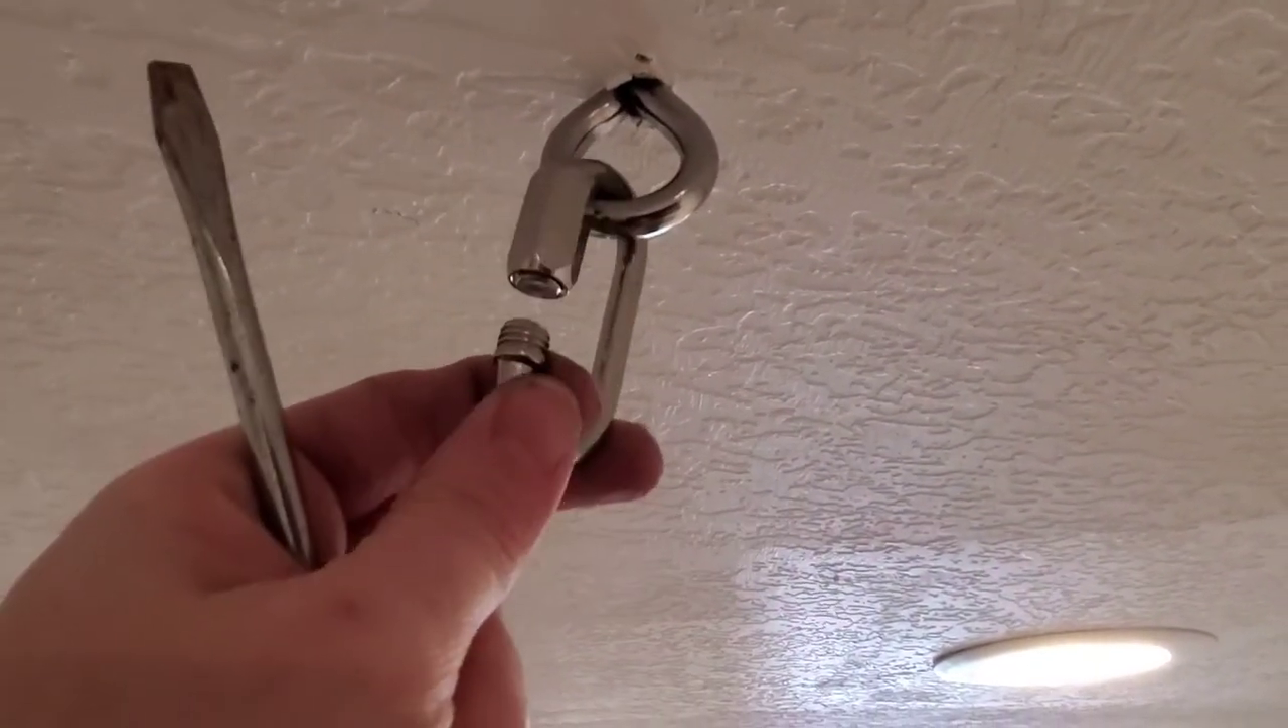Okay so now I have put the the screw eye into the ceiling. Screwed it into the pilot hole that was drilled into the stud.